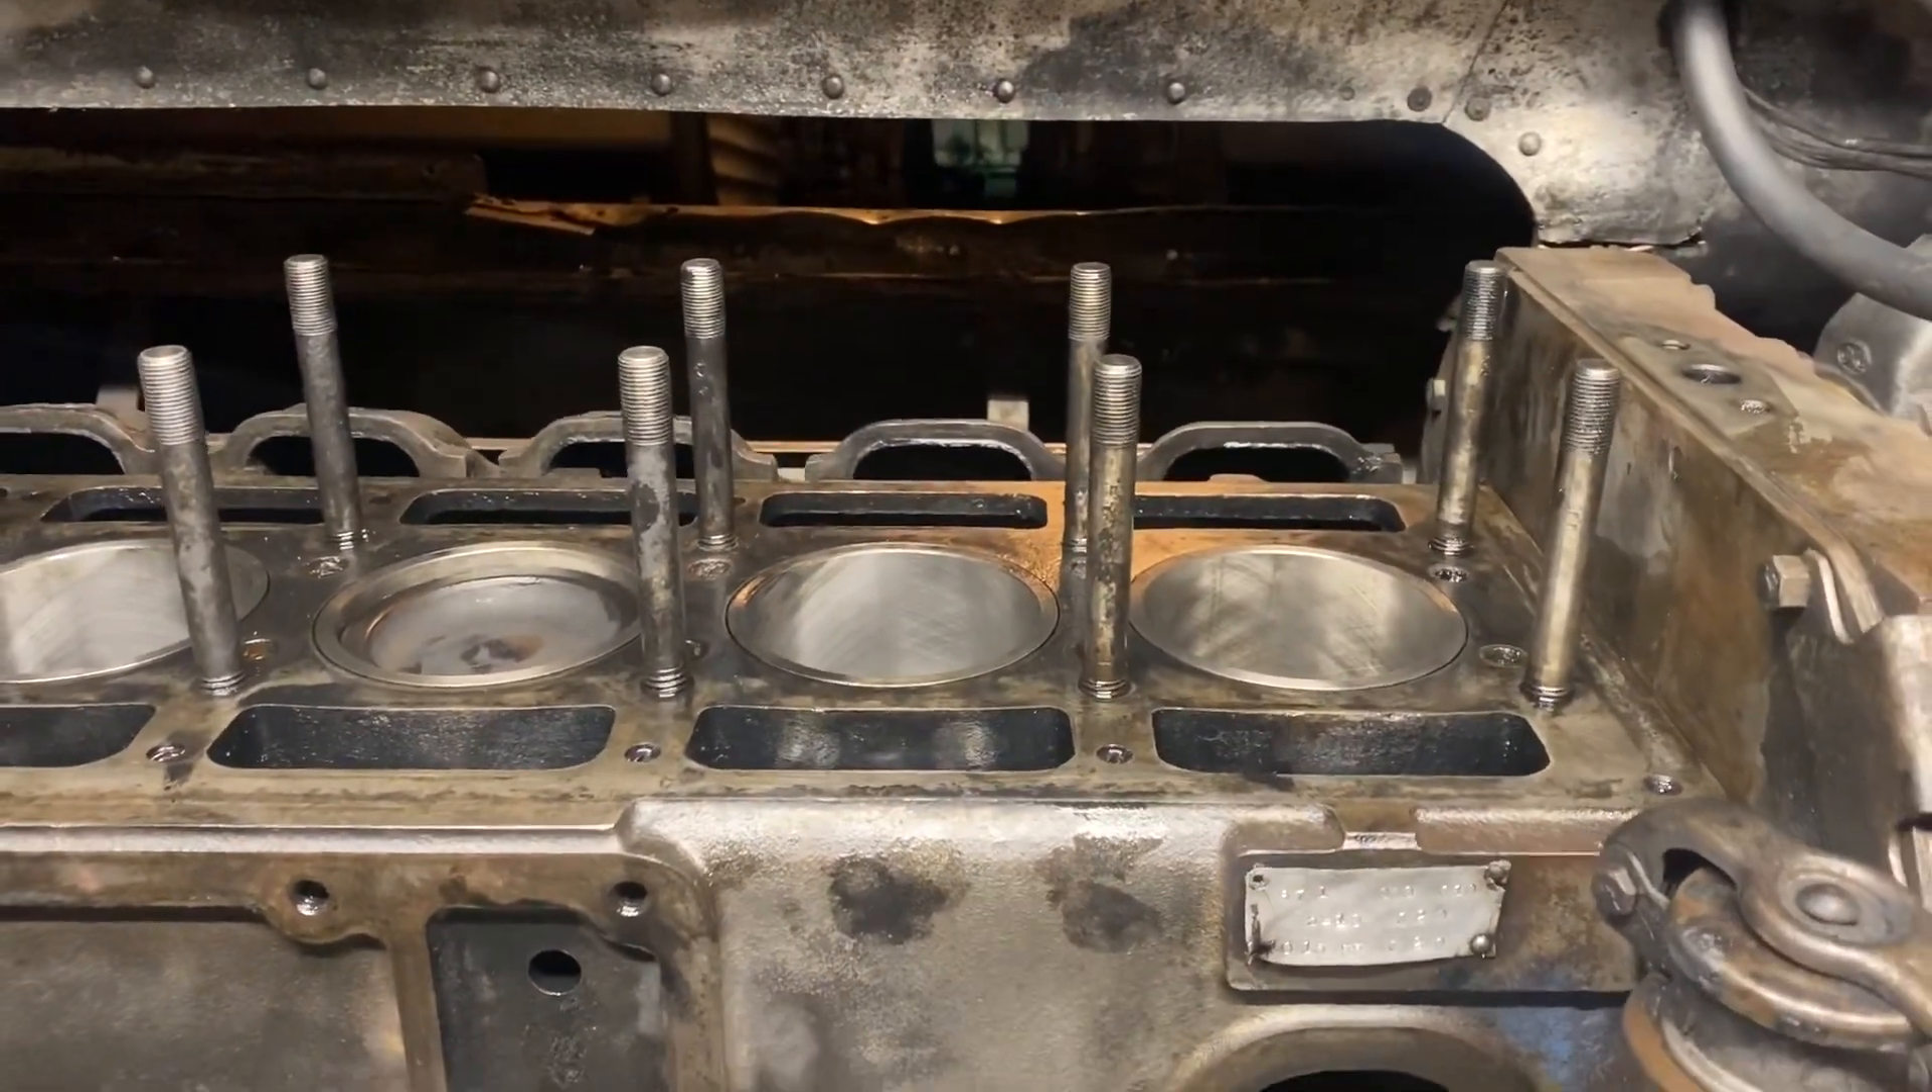Well, we have the engine all back together there. So we're just waiting on the head.